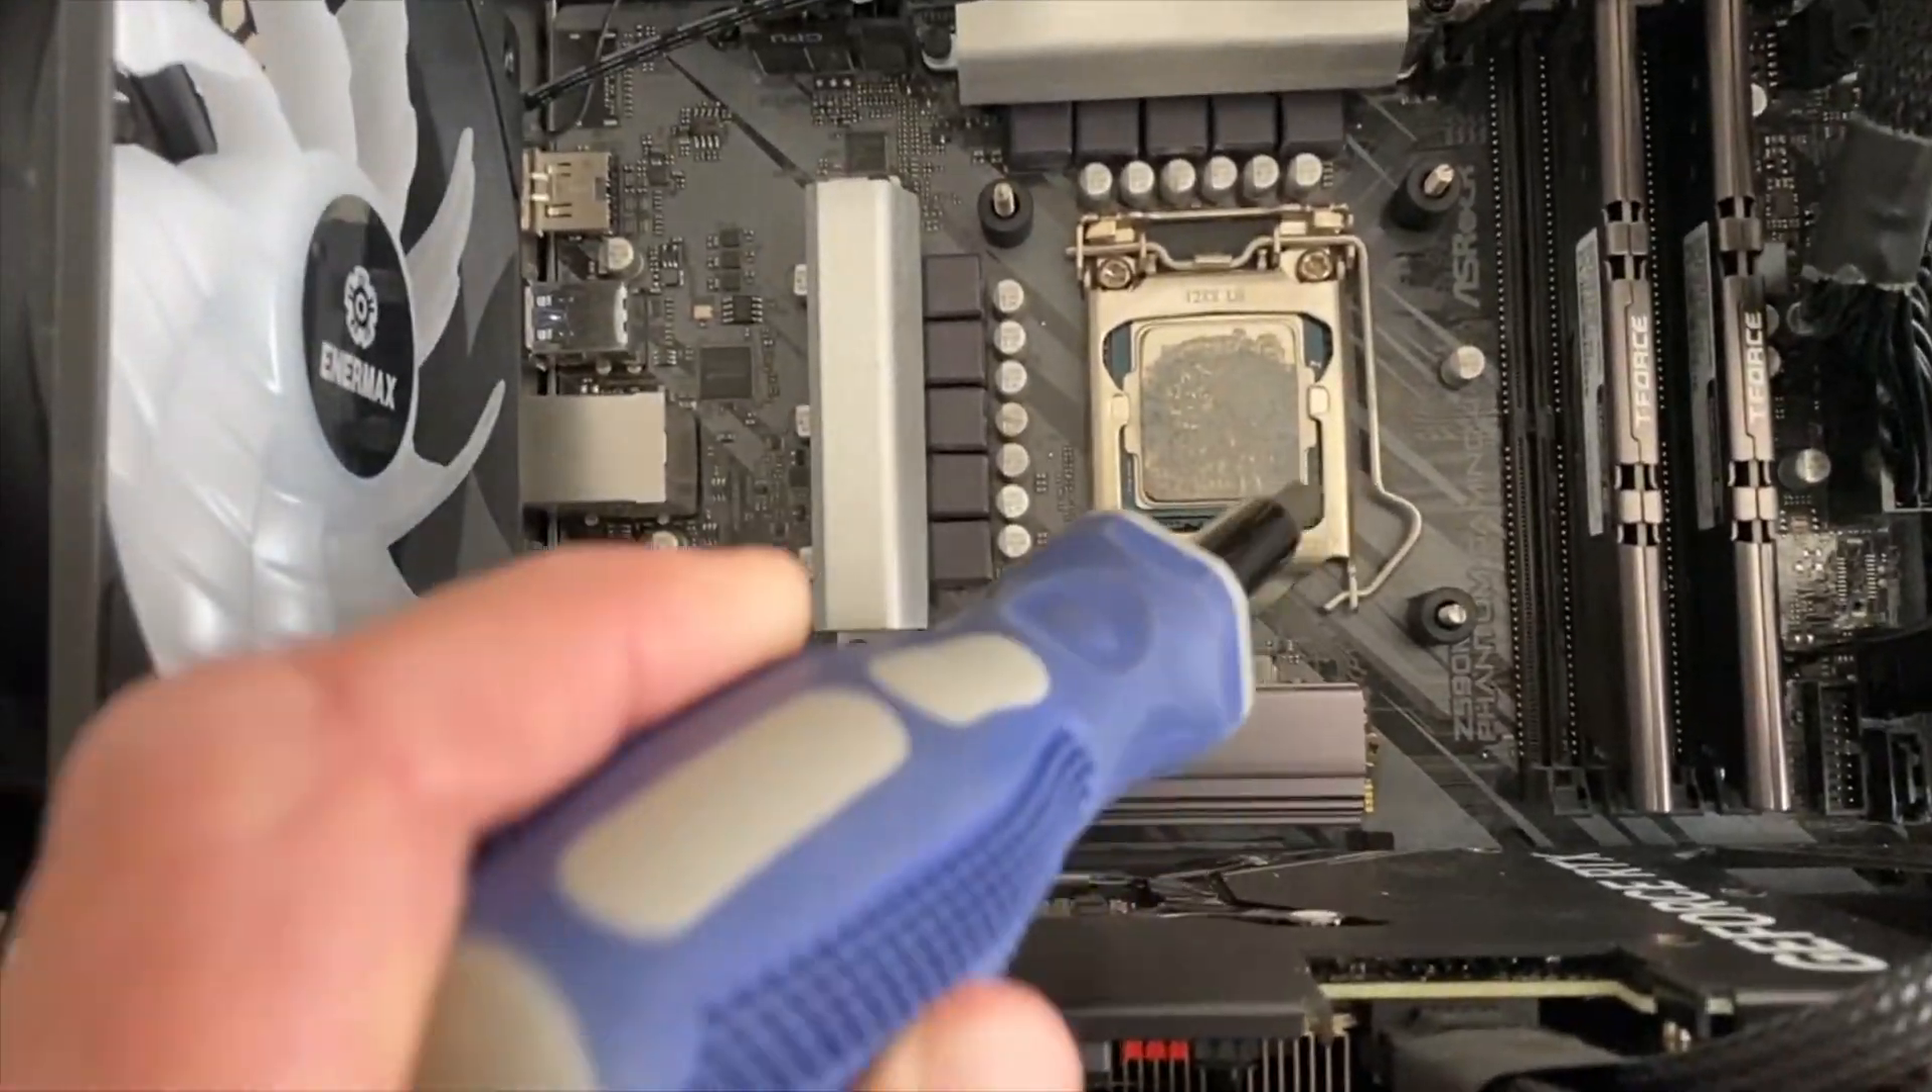I've moved the cooling block as you can see off to the side. This is what's underneath of it. That's the chip and the fixture that holds it in.